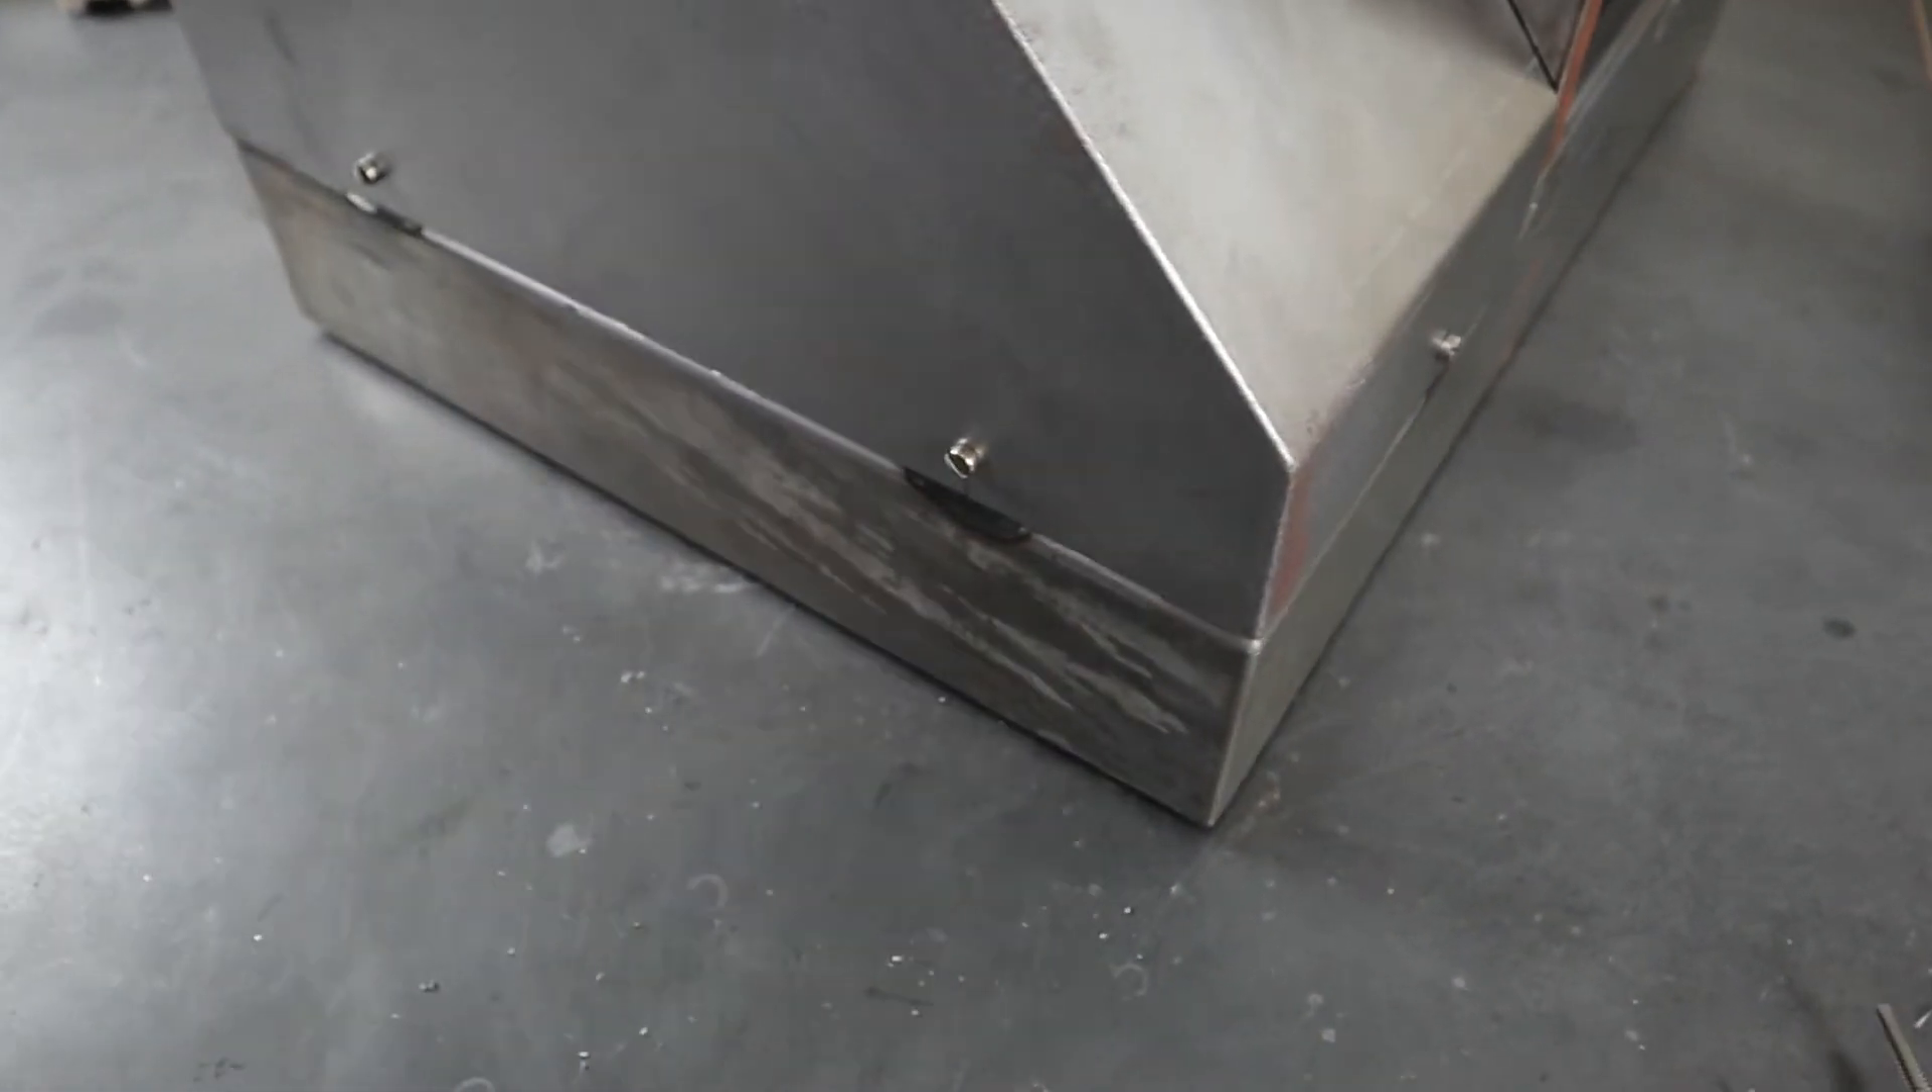All right, so we got the cover all mounted up.